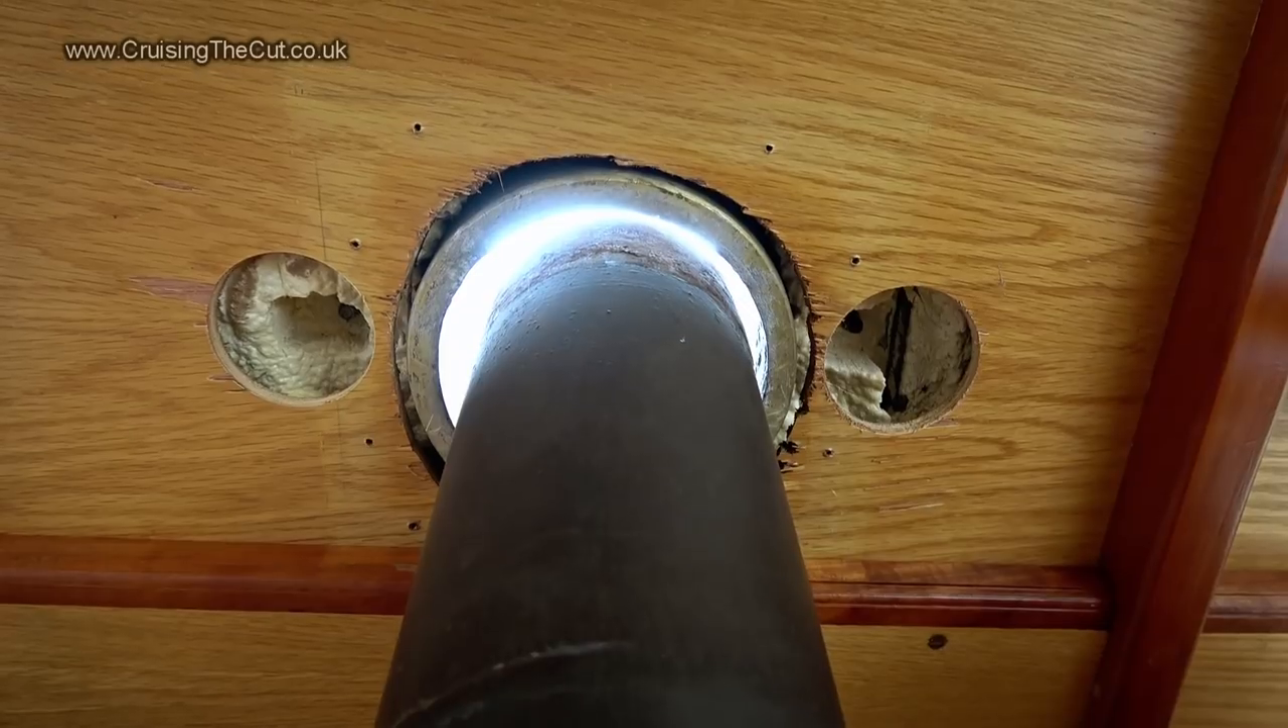Inside, there was still the gap between the flue and the collar.